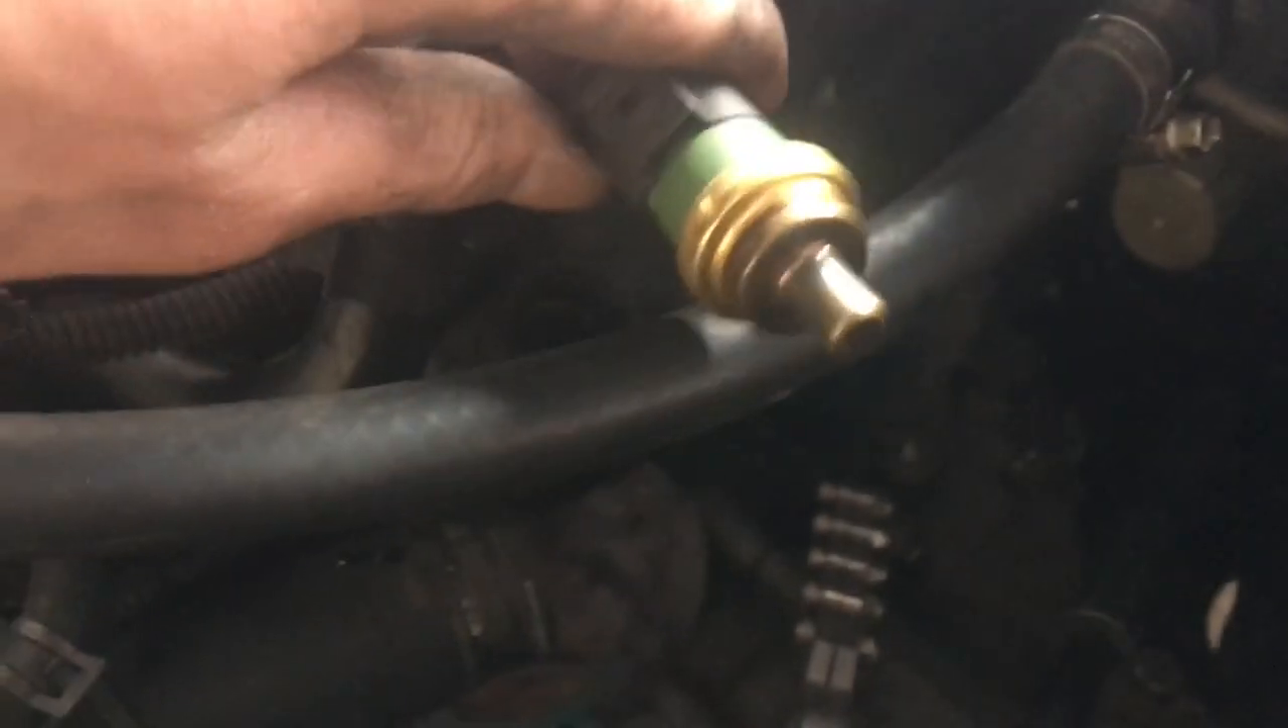I already took out the sensor.